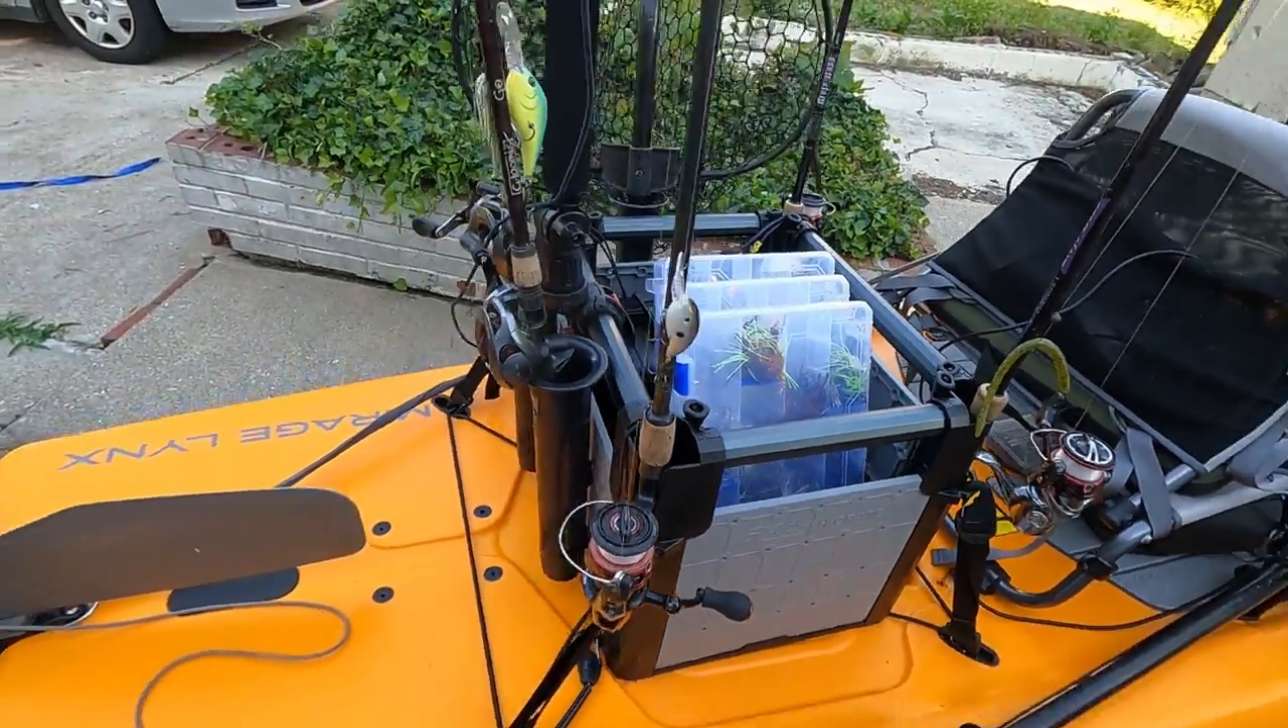So as you can see I have added the rods to the rod holders.